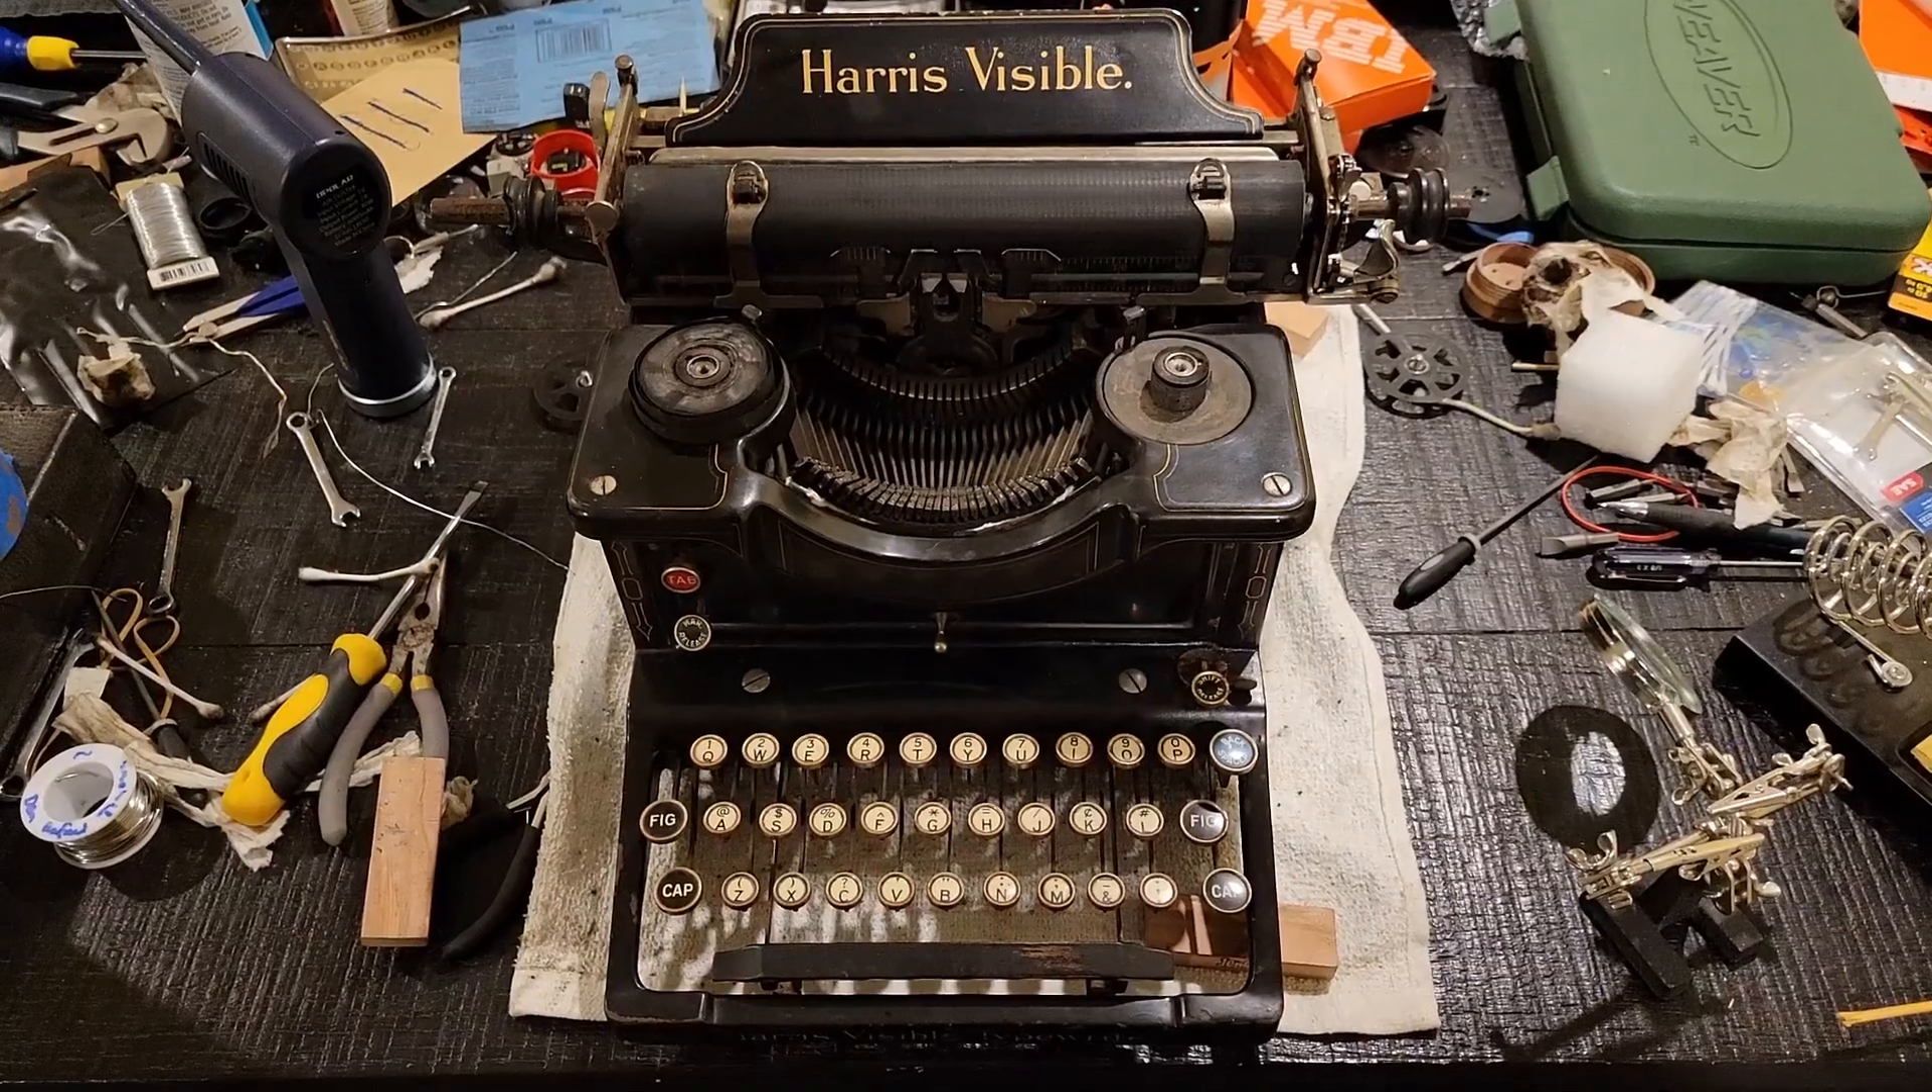Okay, so I have the carriage back on.